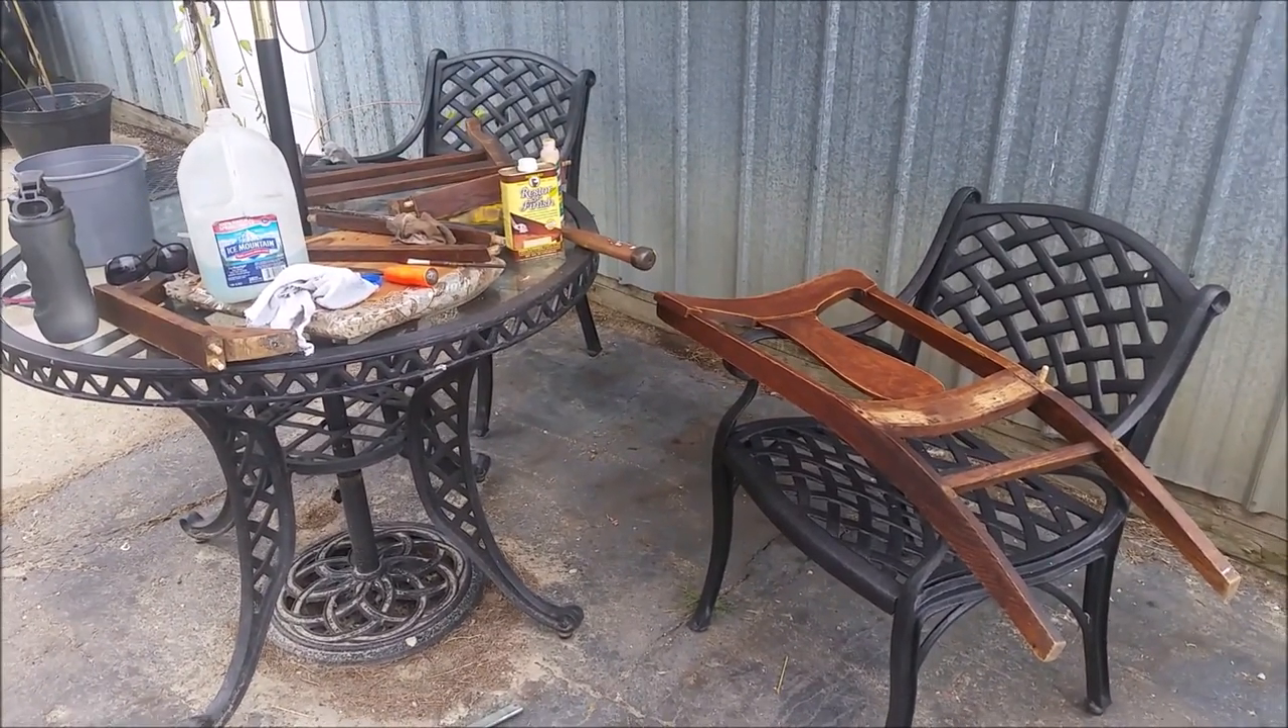So here is what my poor little chair looks like, all taken apart.